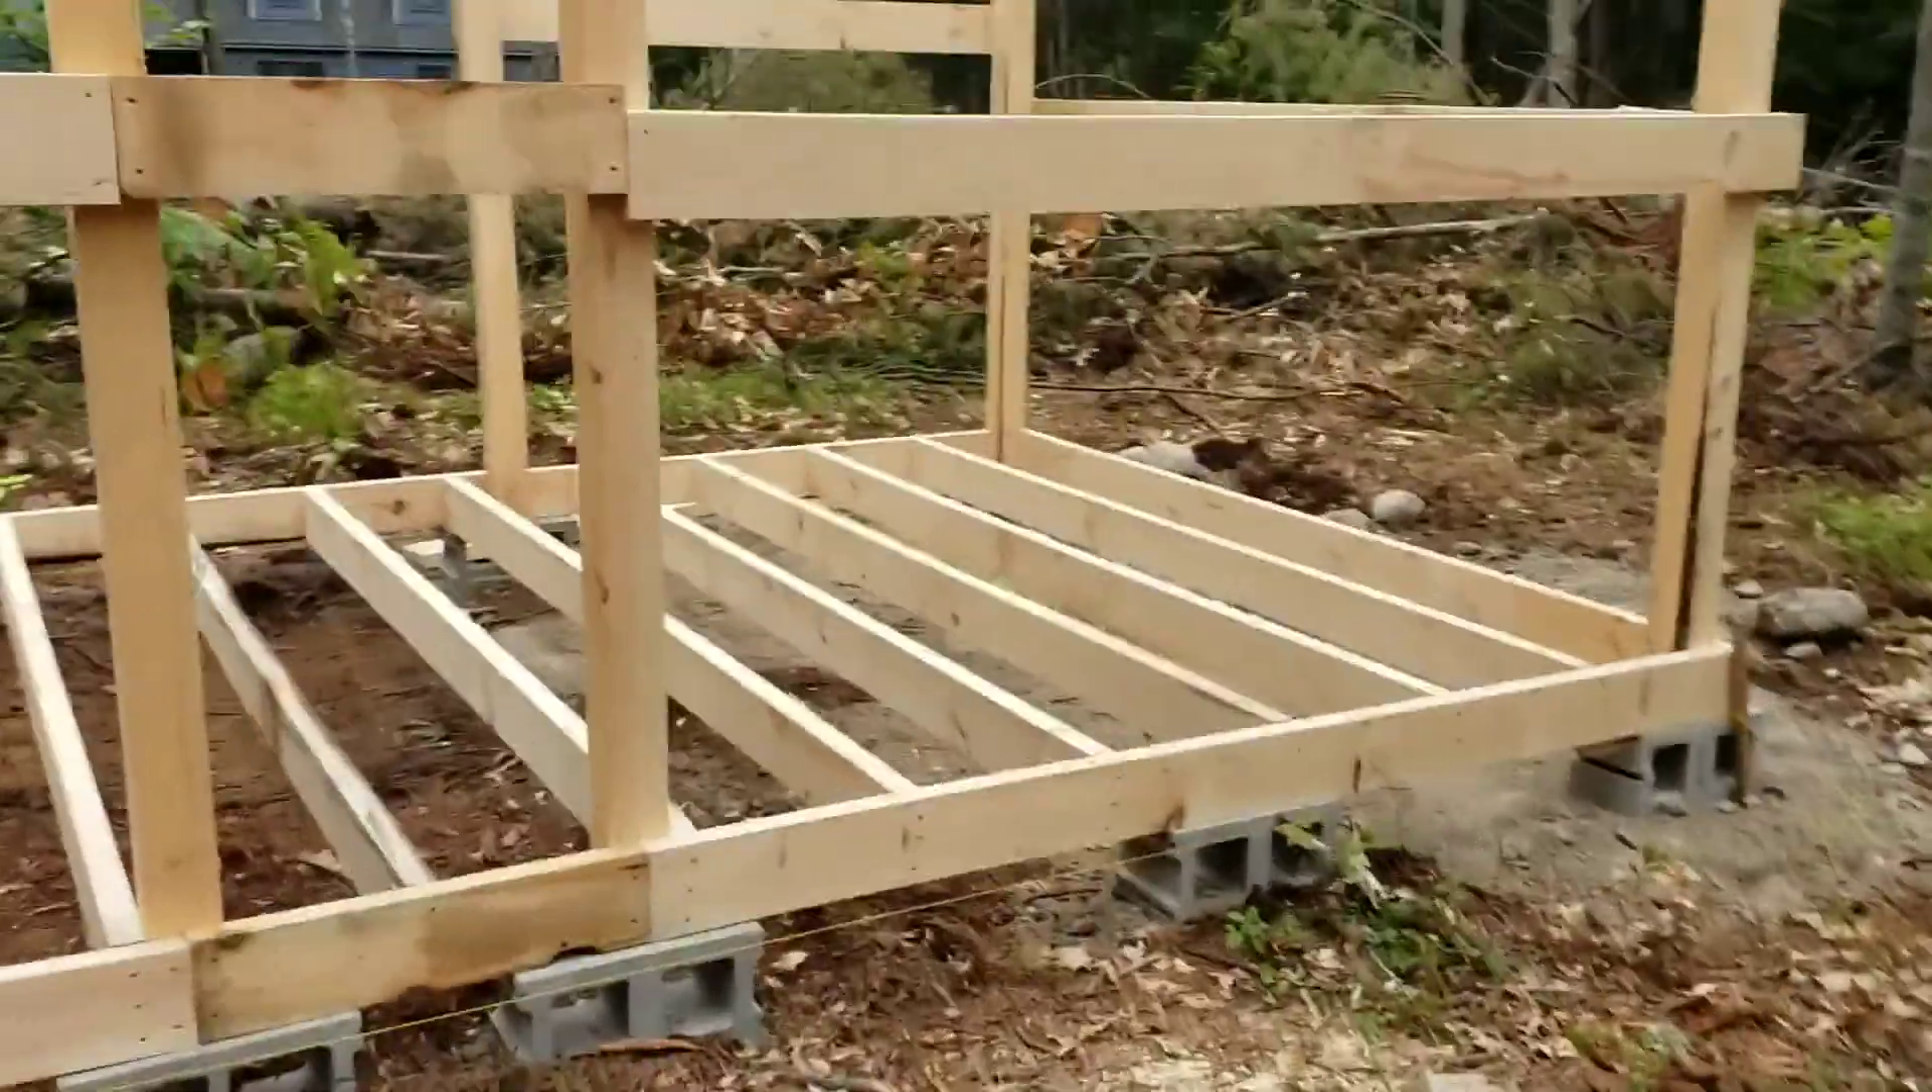So we got the frame up. Mostly we got to put a few more boards up on top and then the rafters.